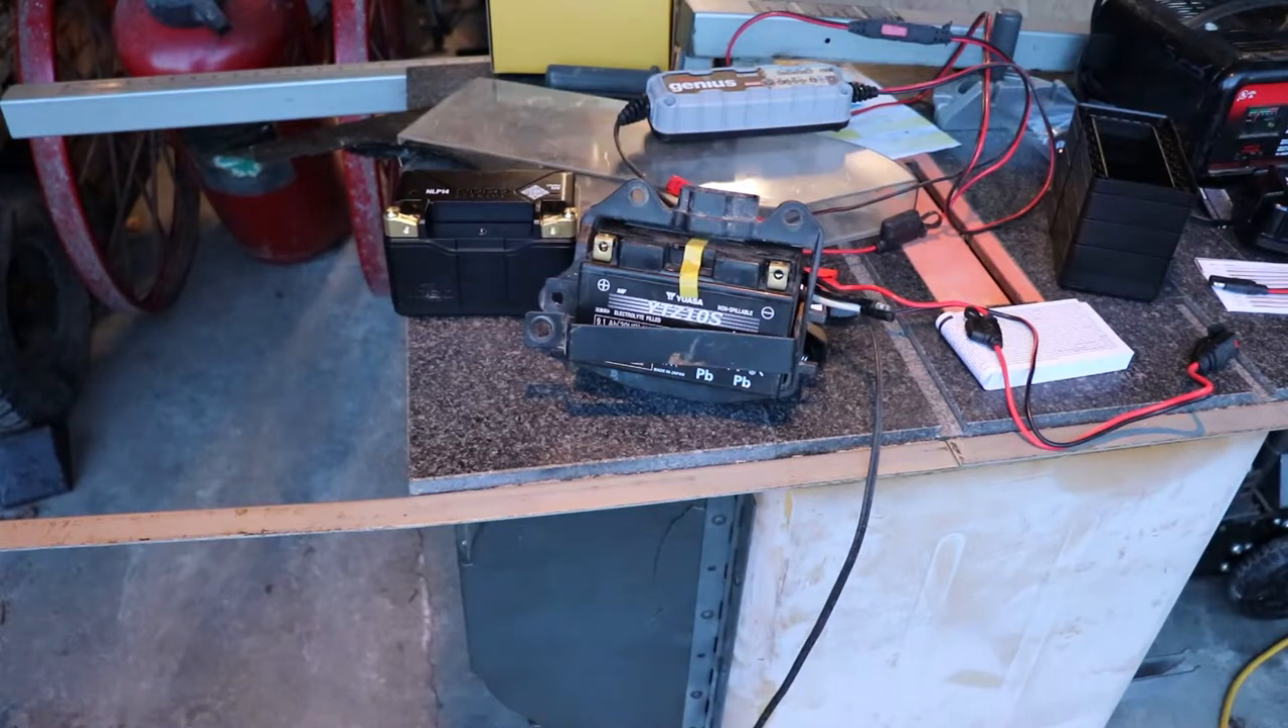Alright so we've got the battery box out.